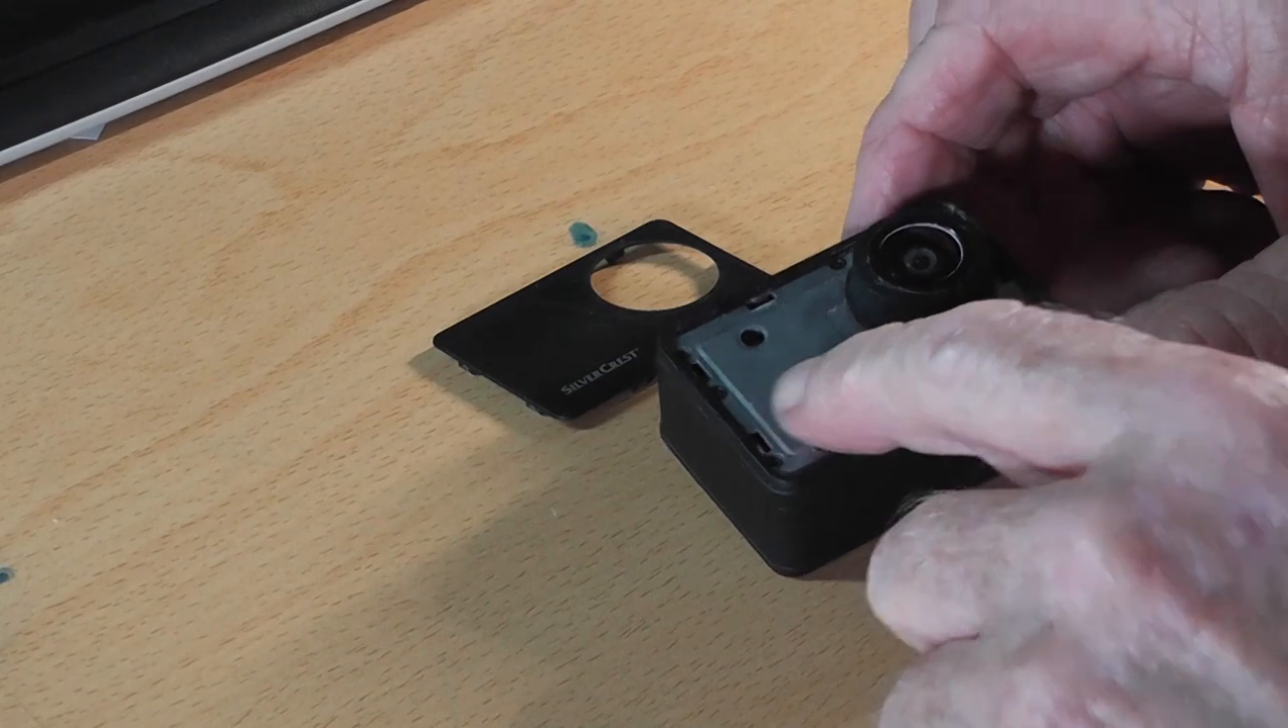Okay so that's the camera with the front removed.